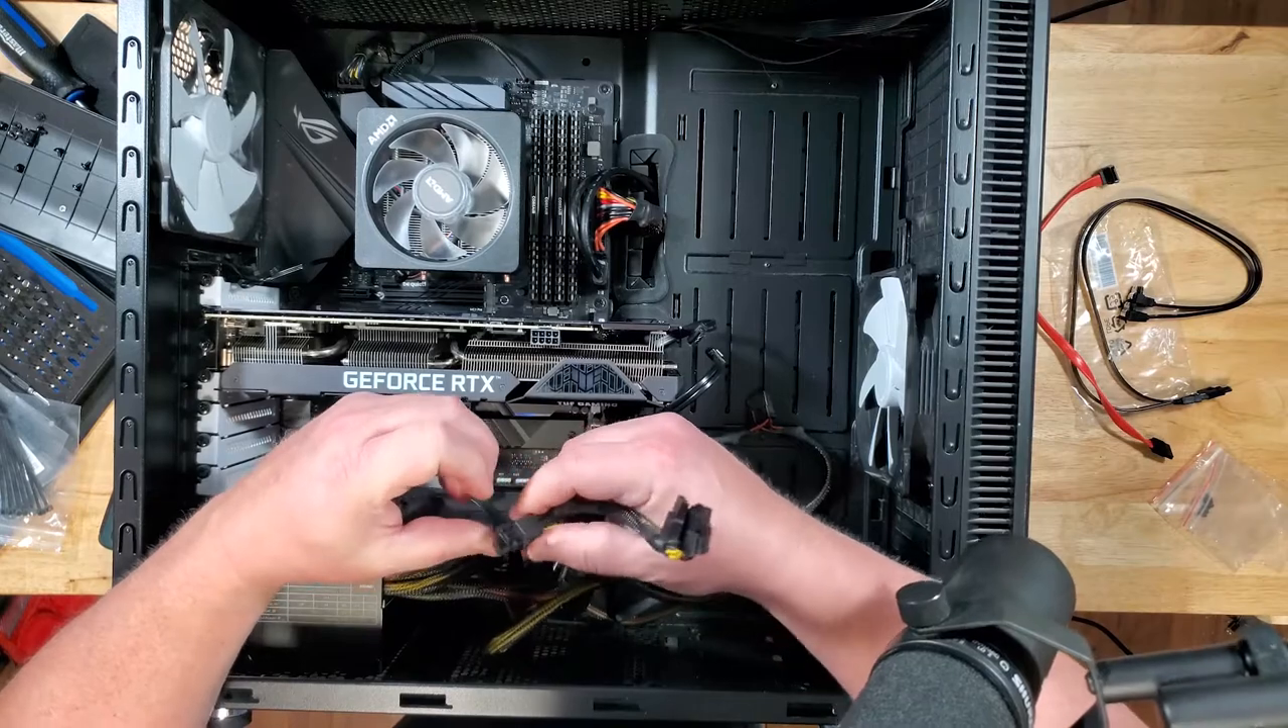And that graphics card is installed.